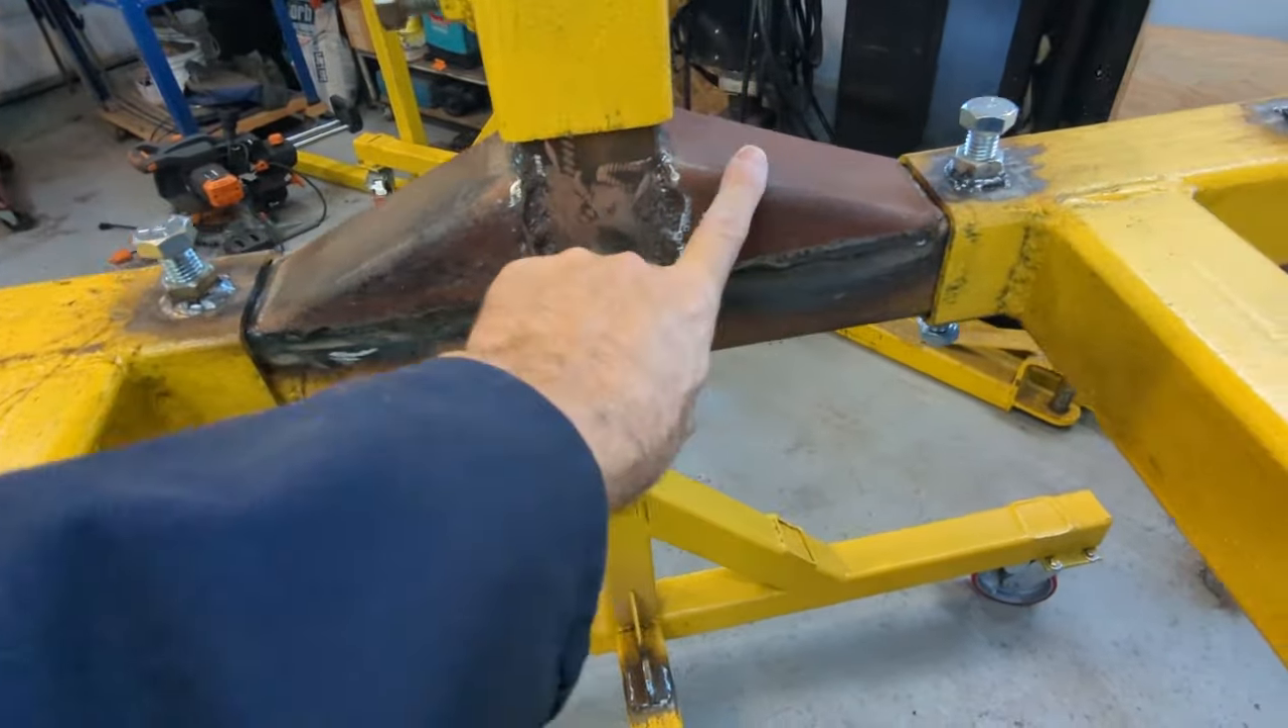Put the gussets on the hanger frame. A little different than the gussets that were in the plan.